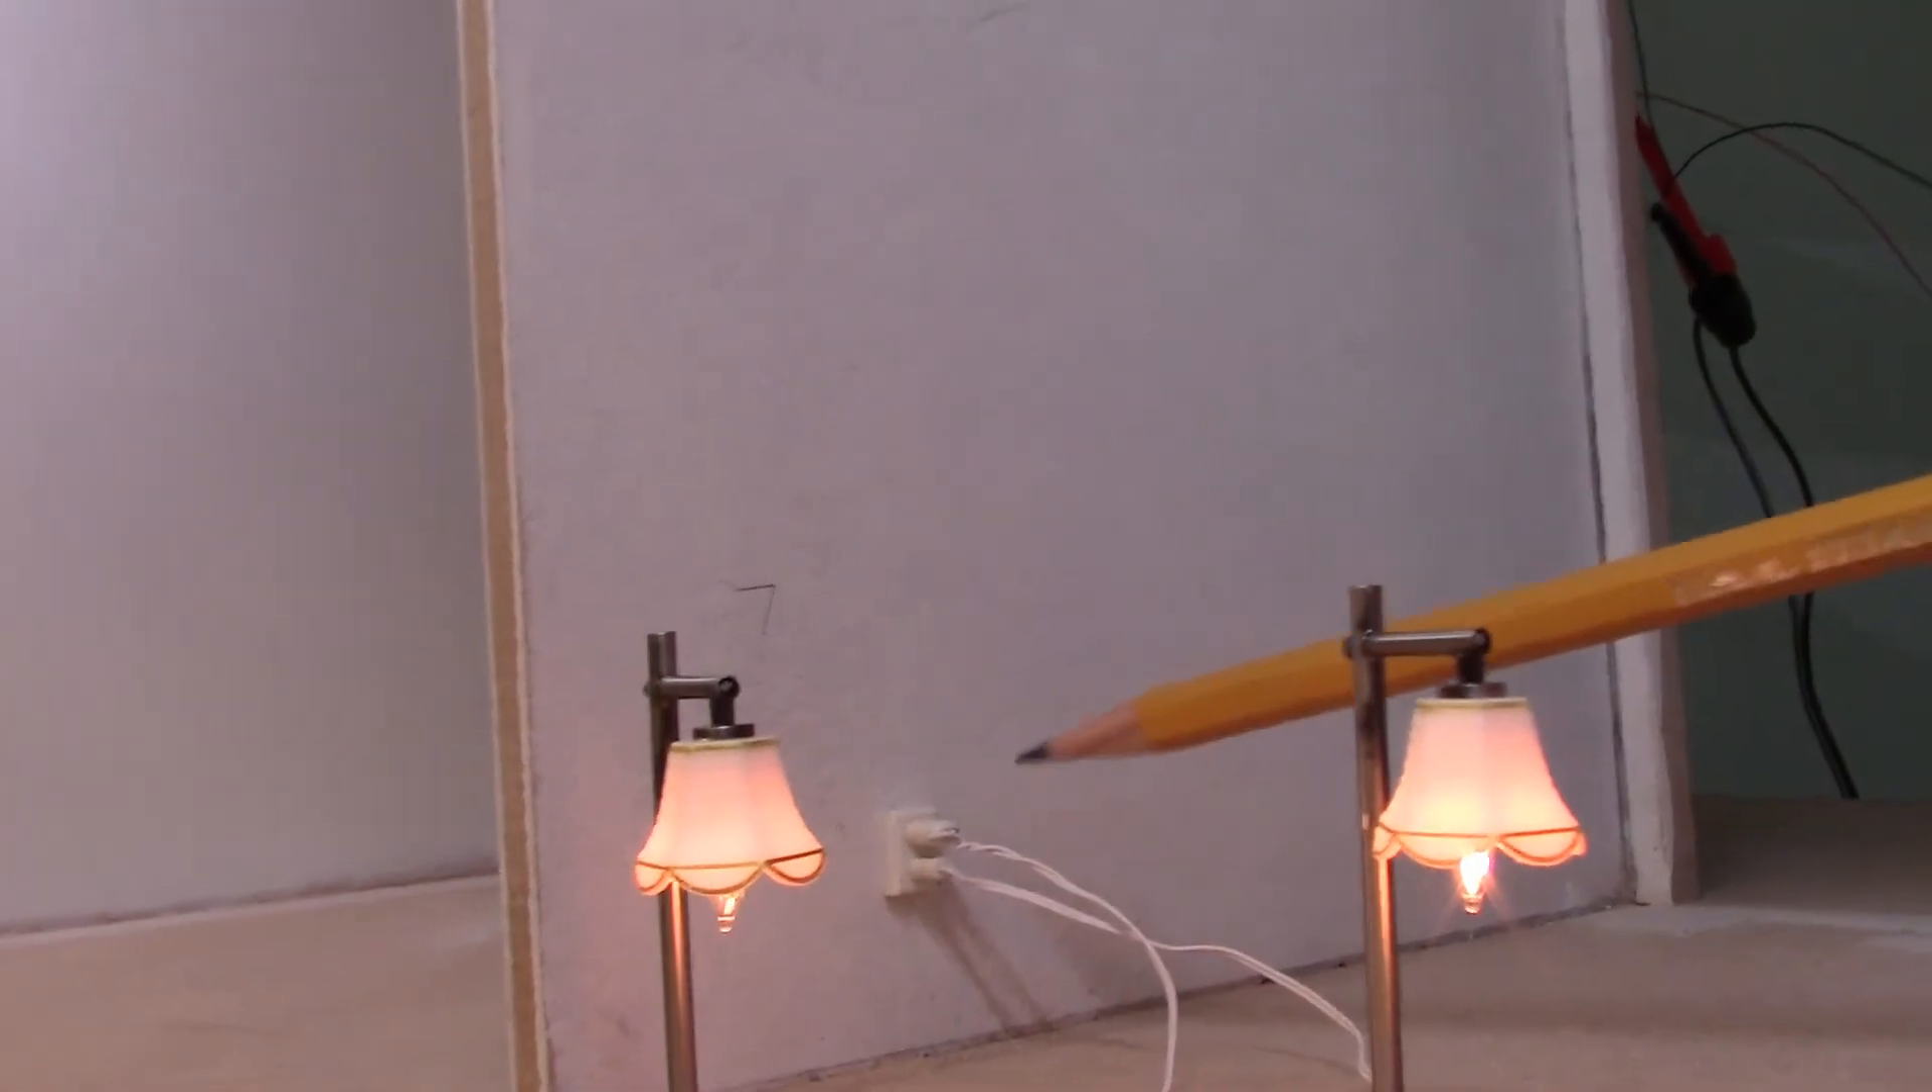You can see both of our lights that we wired up and I've plugged both of them into the same outlet.